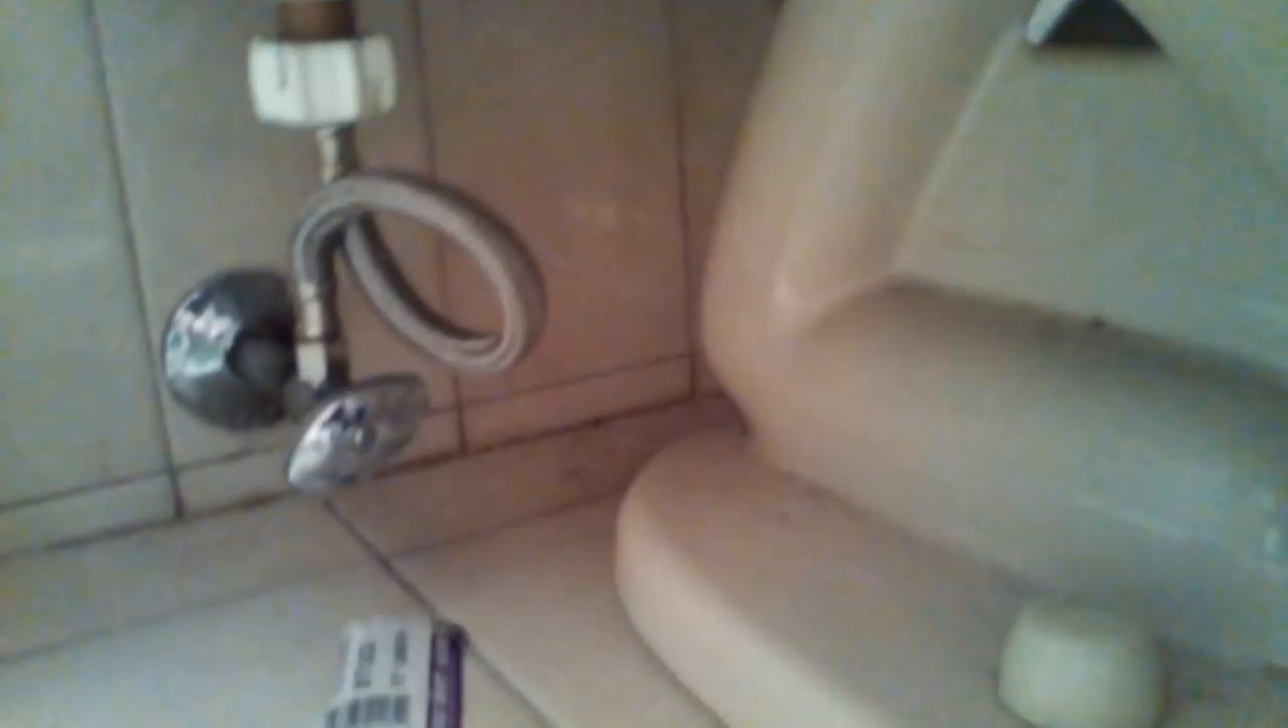We got our supply line on there real nice.